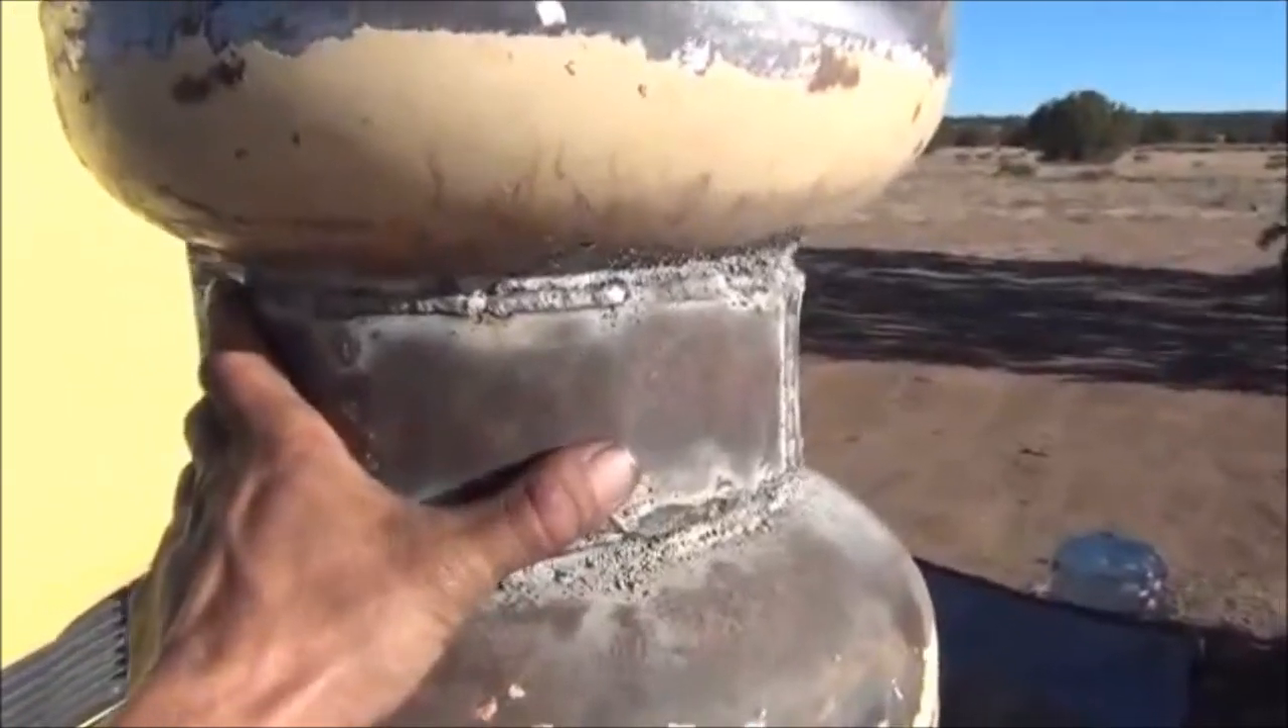We finally sealed up and welded on our reverse bowl here which will become the ash reduction bowl setup.